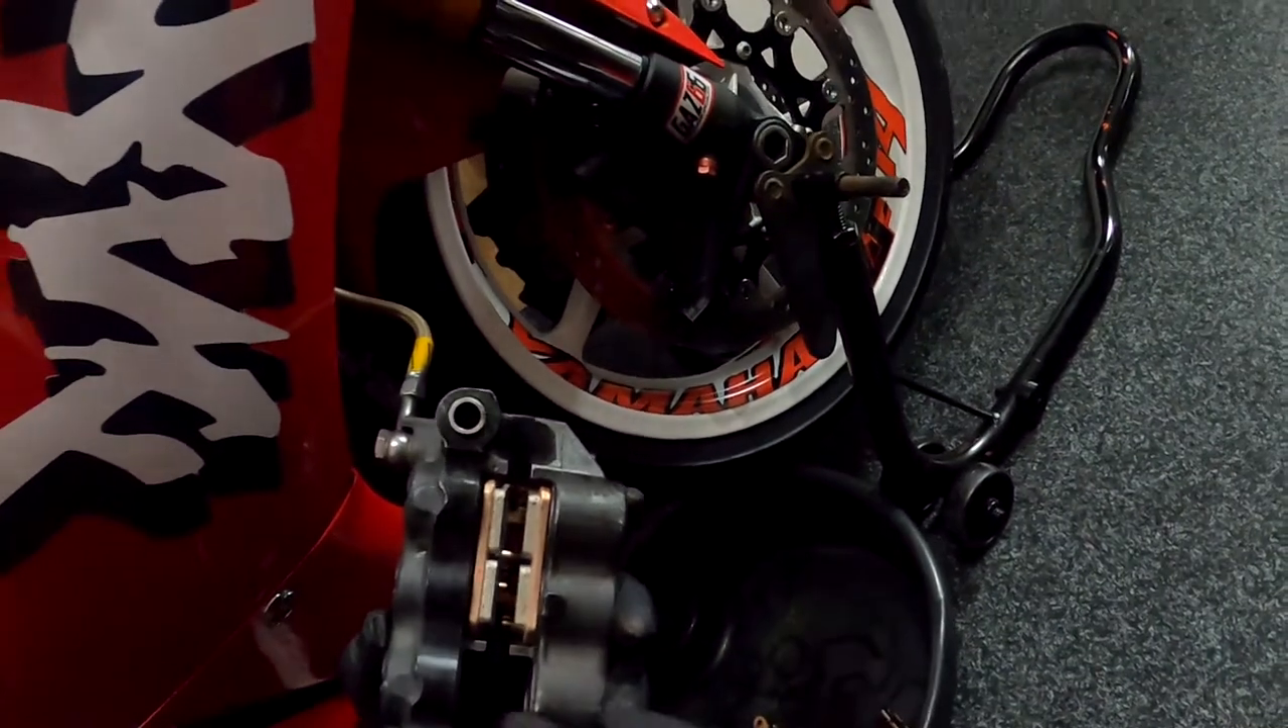And that is the first set of pads, I don't know if you can see that, they're in there, they're nice and clean, ready to go.